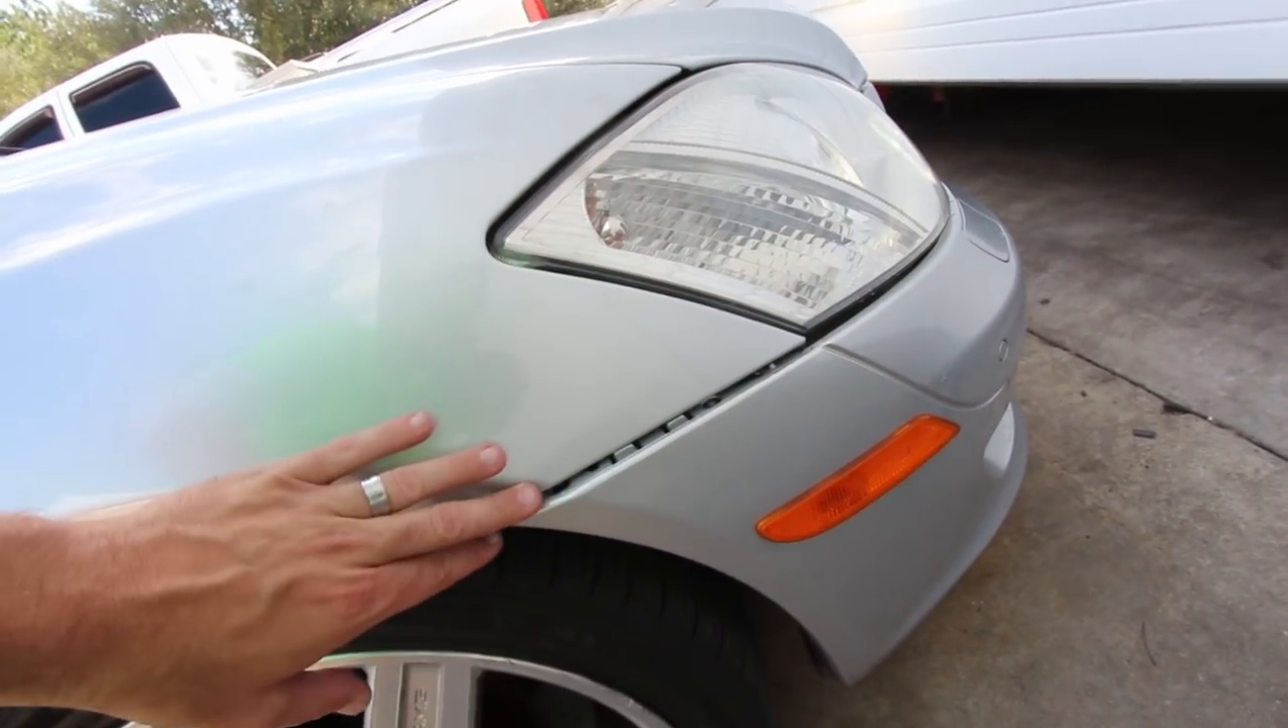Definitely got something going on here where that's not lining up properly.